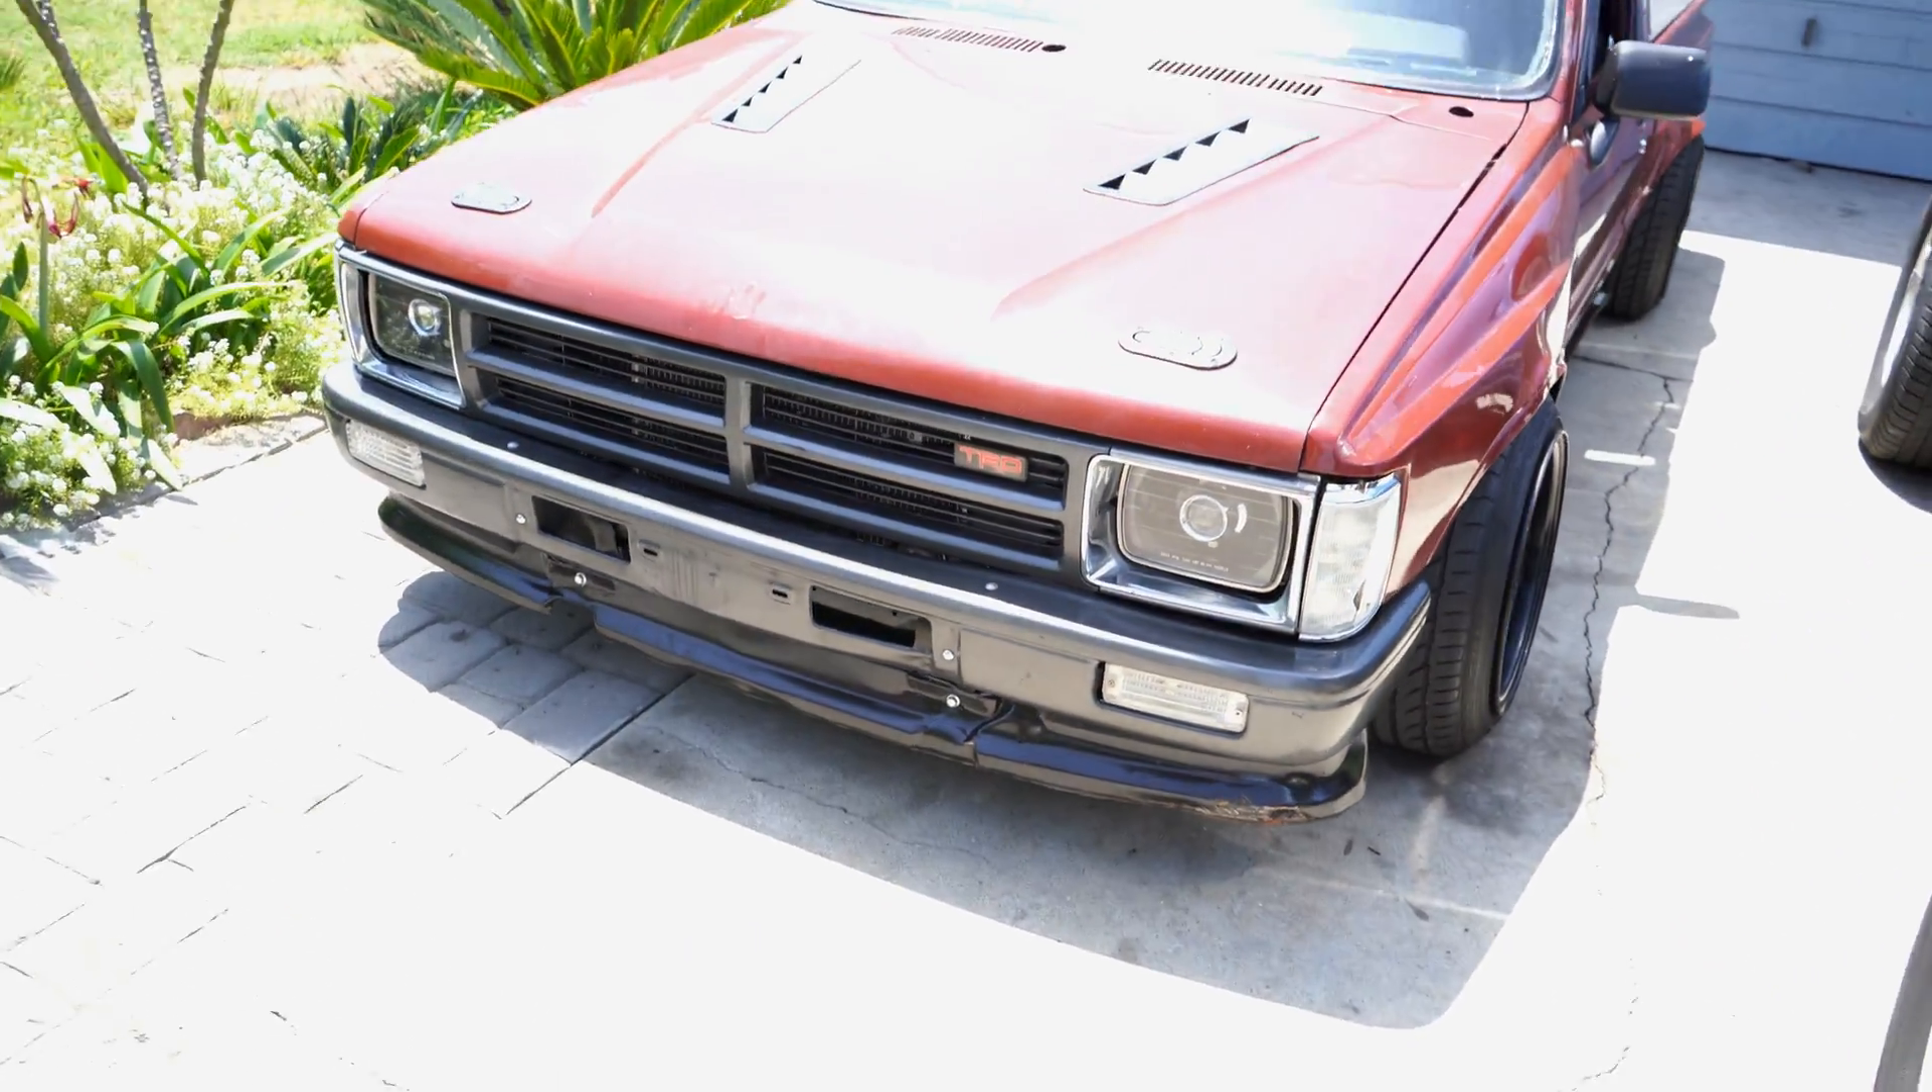My front end is back on sitting real good.